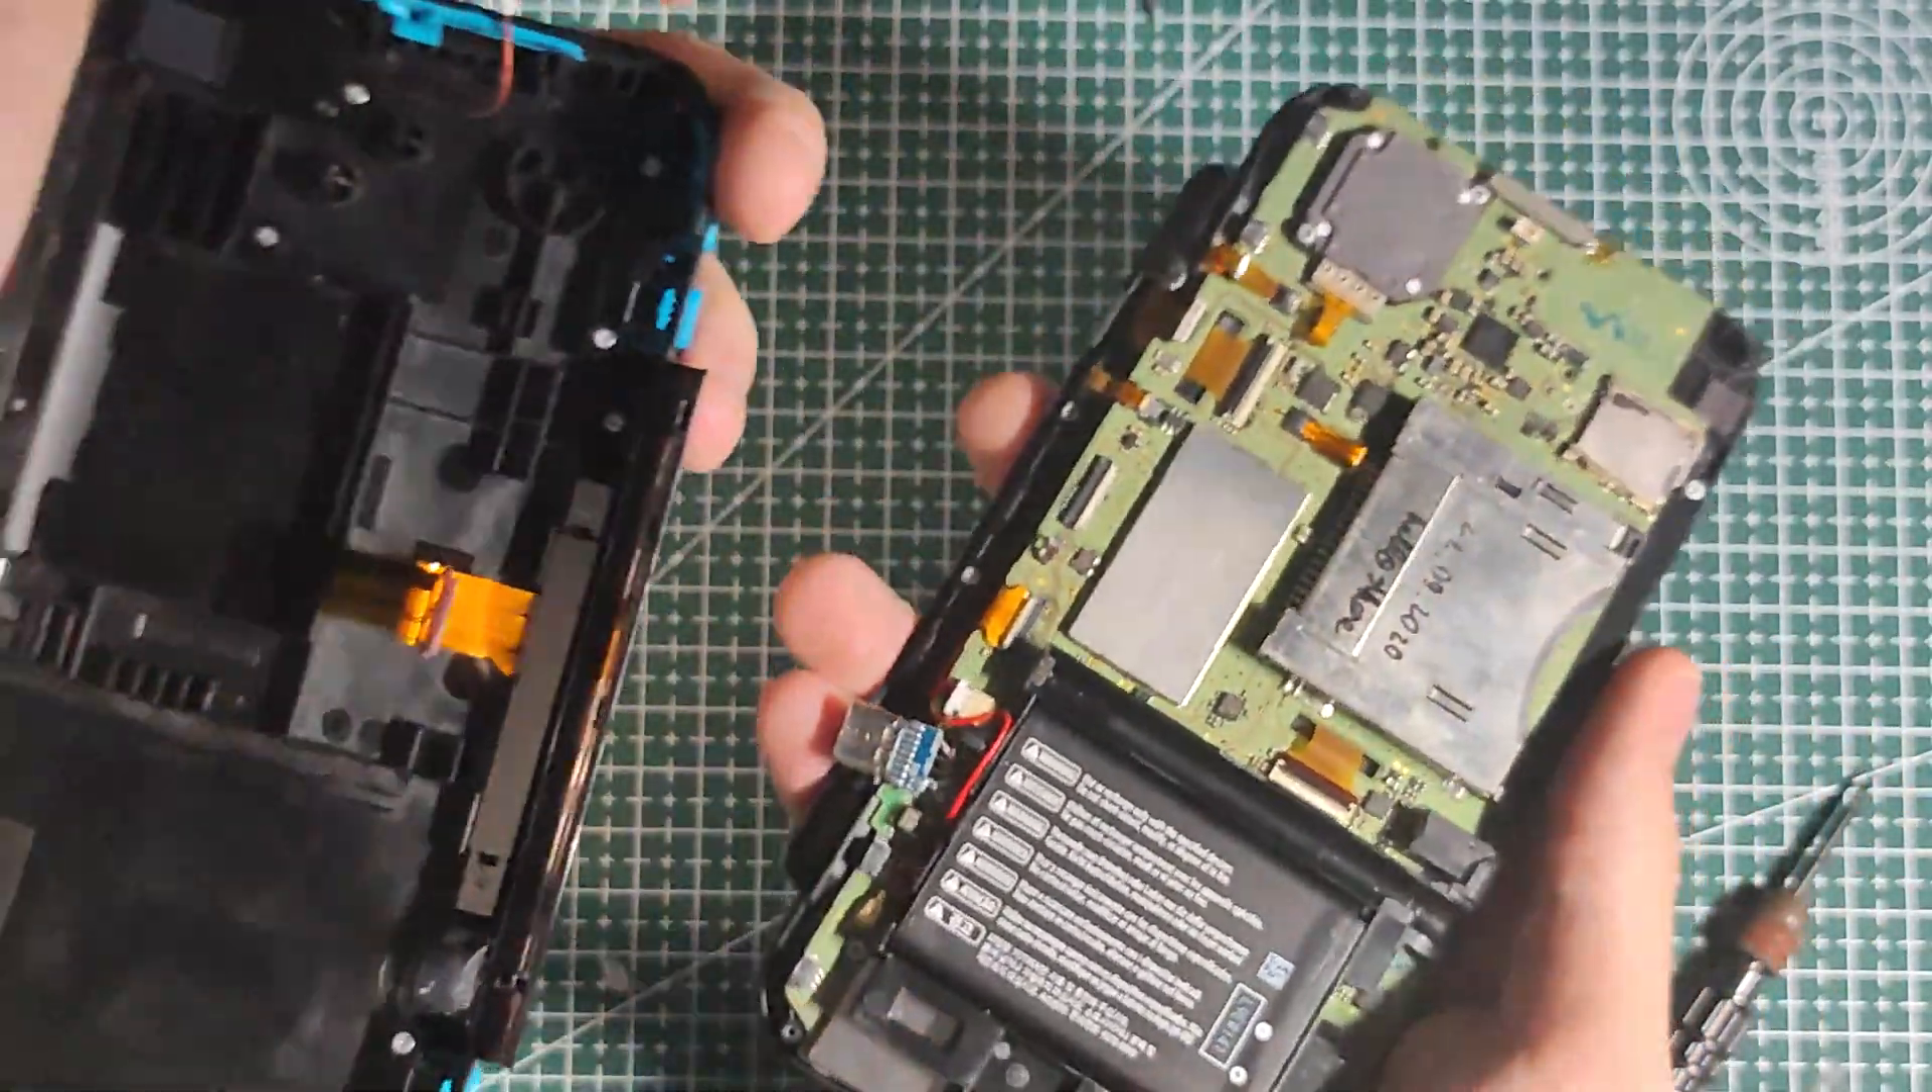And now you have successfully separated your back case from your console.